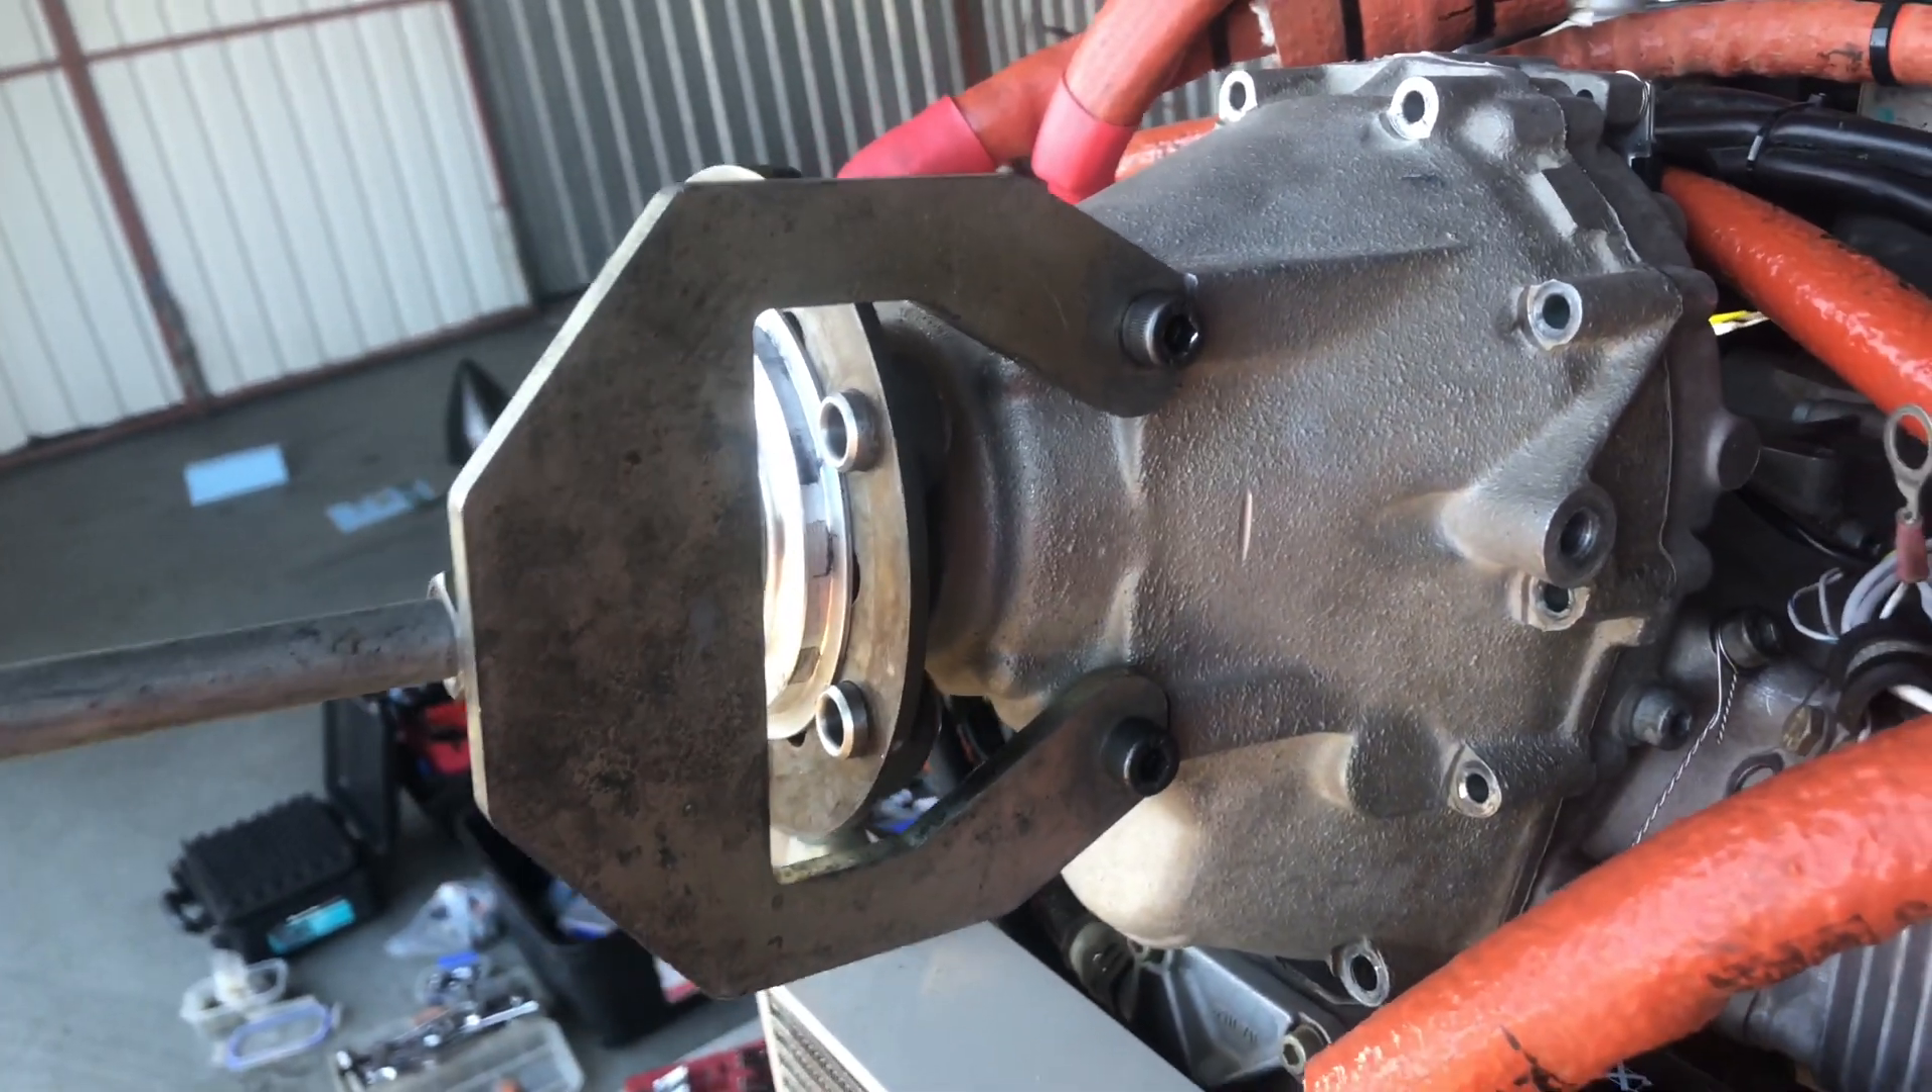Okay so now we have all of our gearbox bolts removed and we have the gearbox remover slide puller installed and that's held on to the gearbox using the two M8 bolts that are built into the casting here.